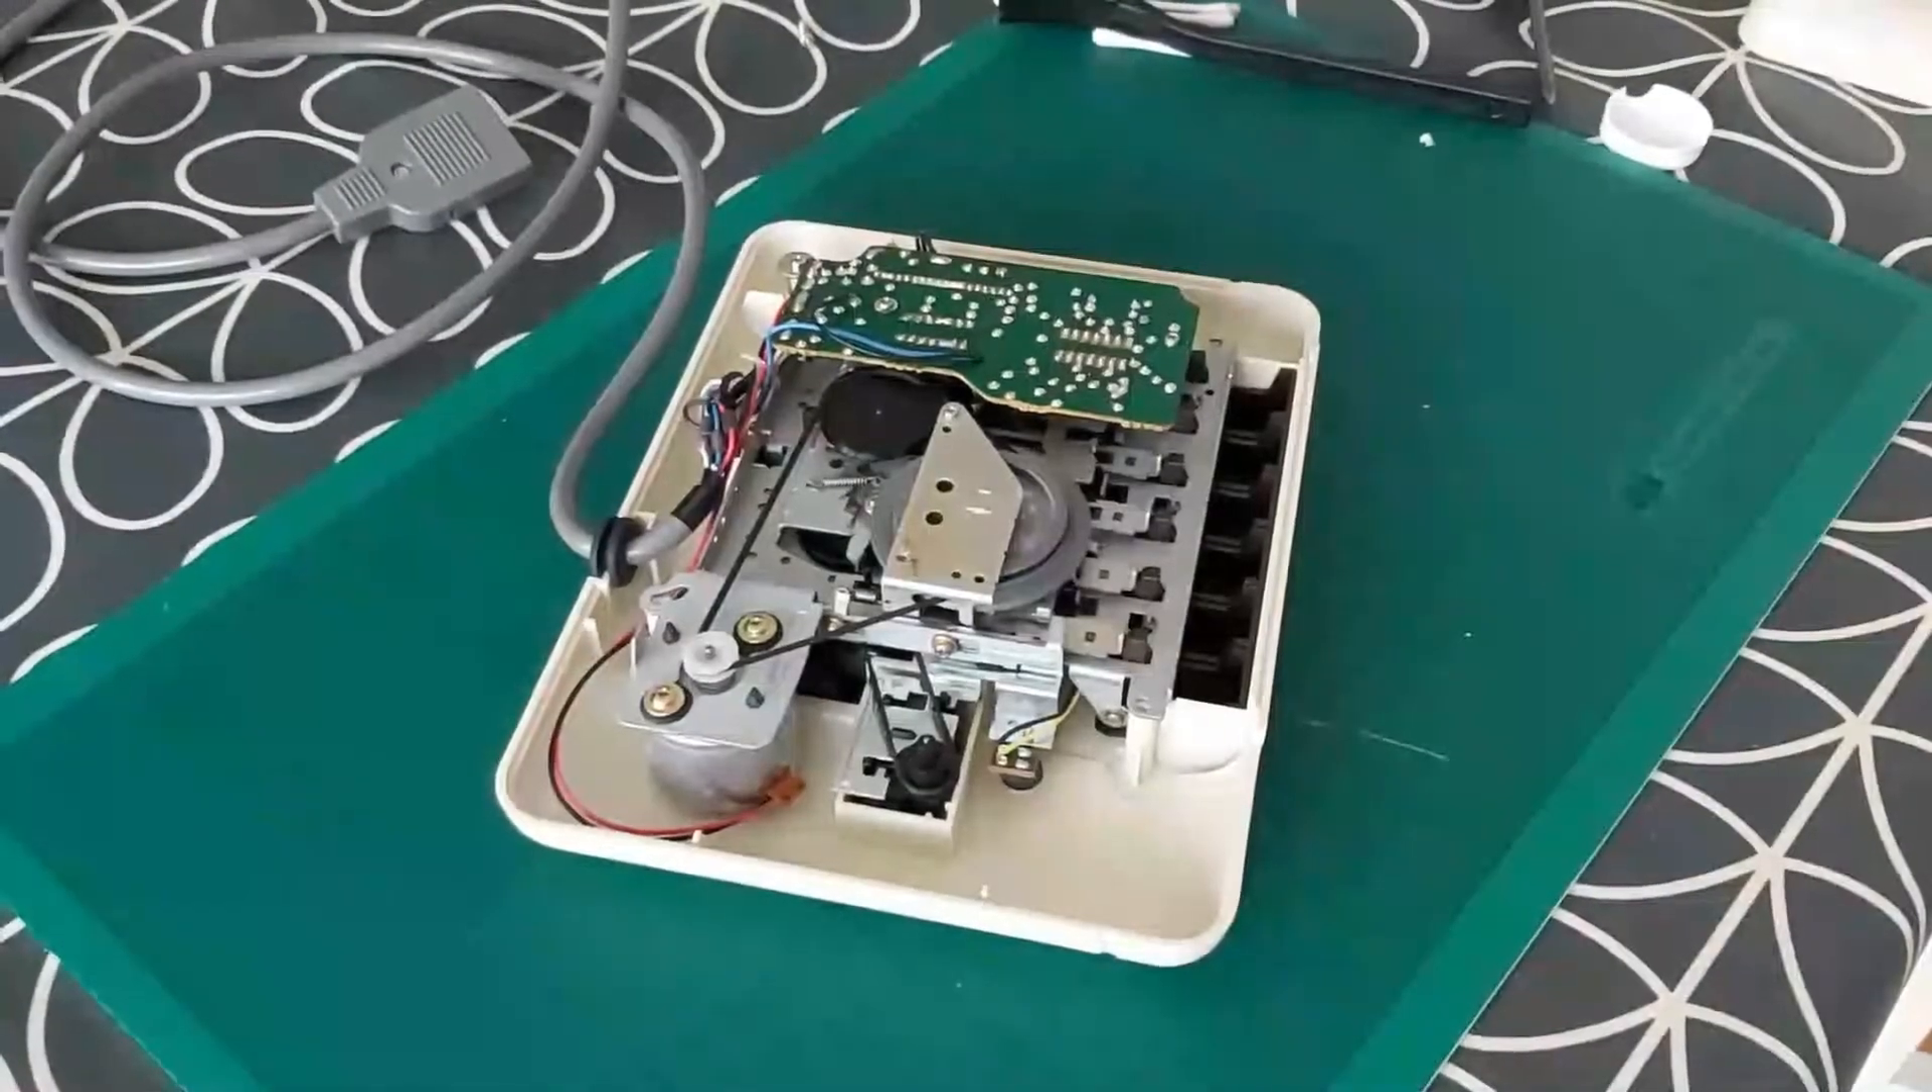Ok so I have got the mechanism back into the front of the case.